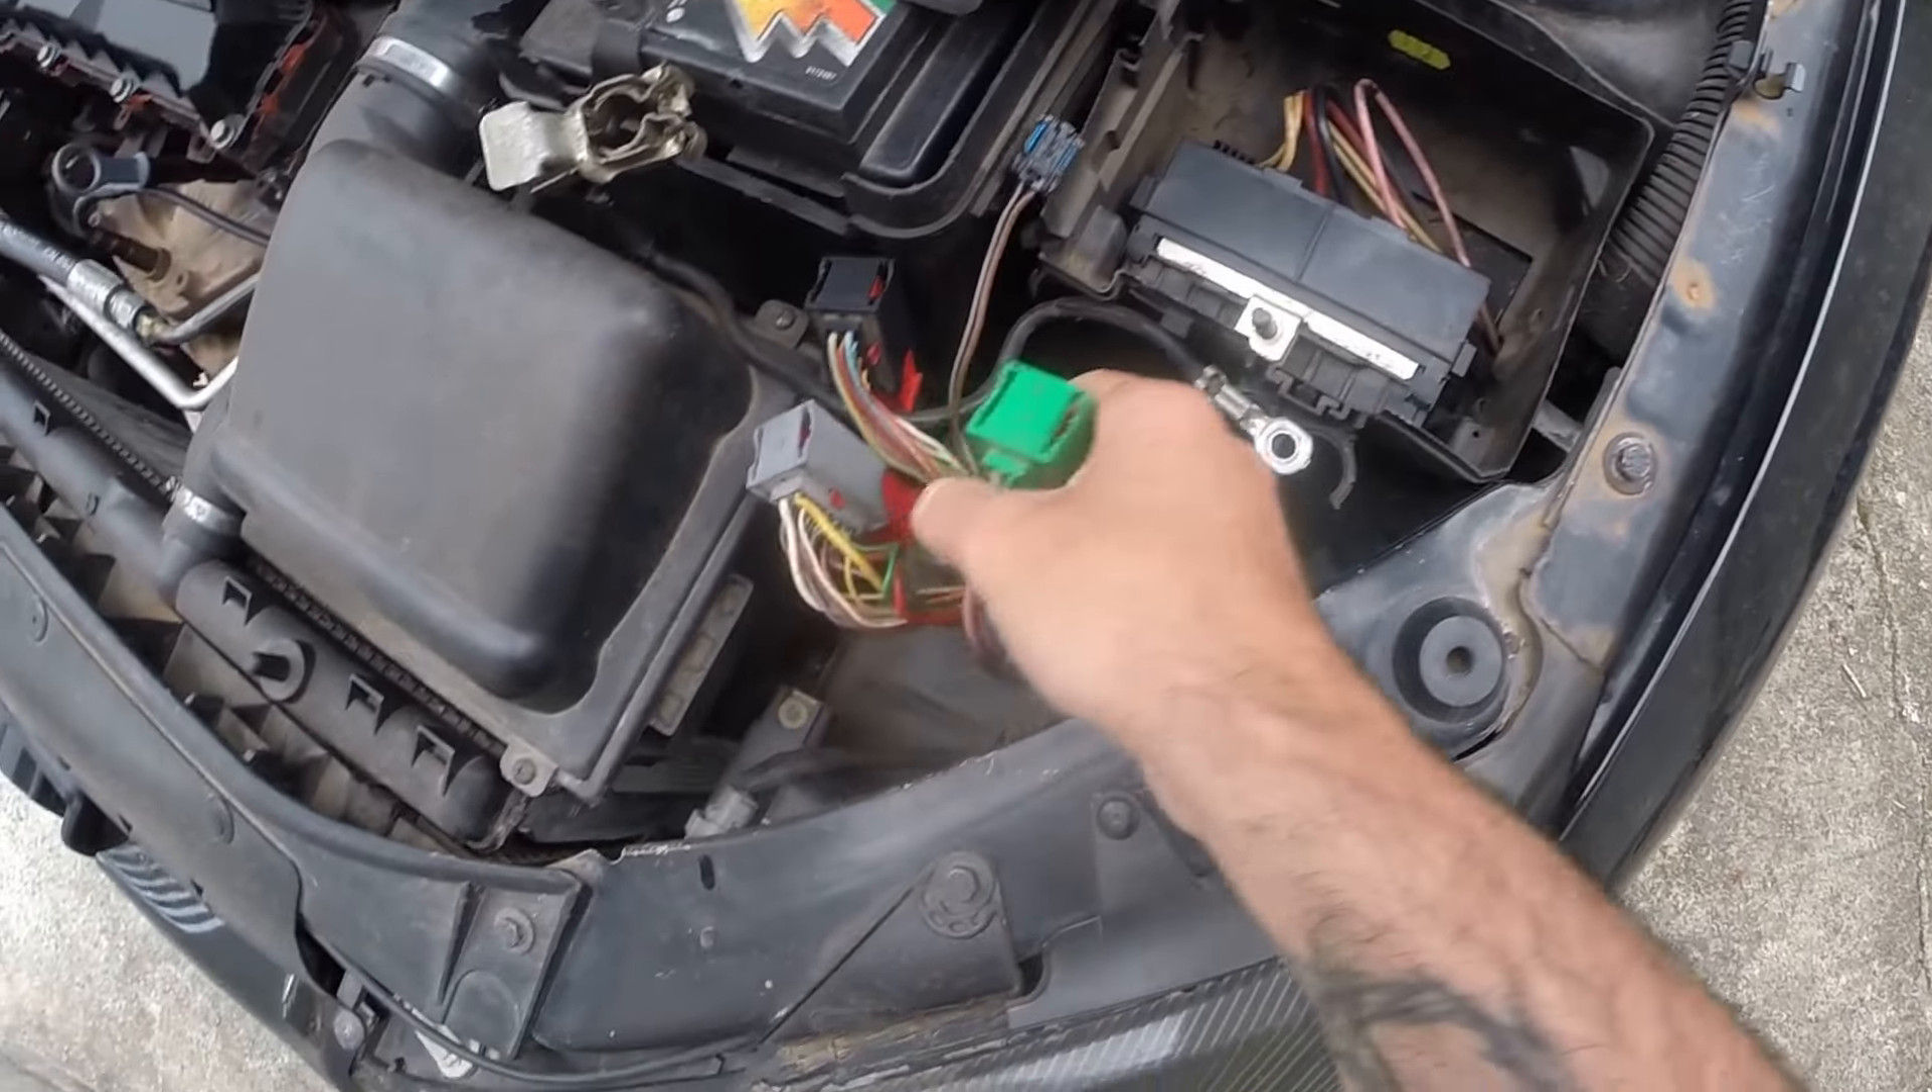A BSM não está montada no lugar e aí você consegue ver também que os chicotes estão soltos.